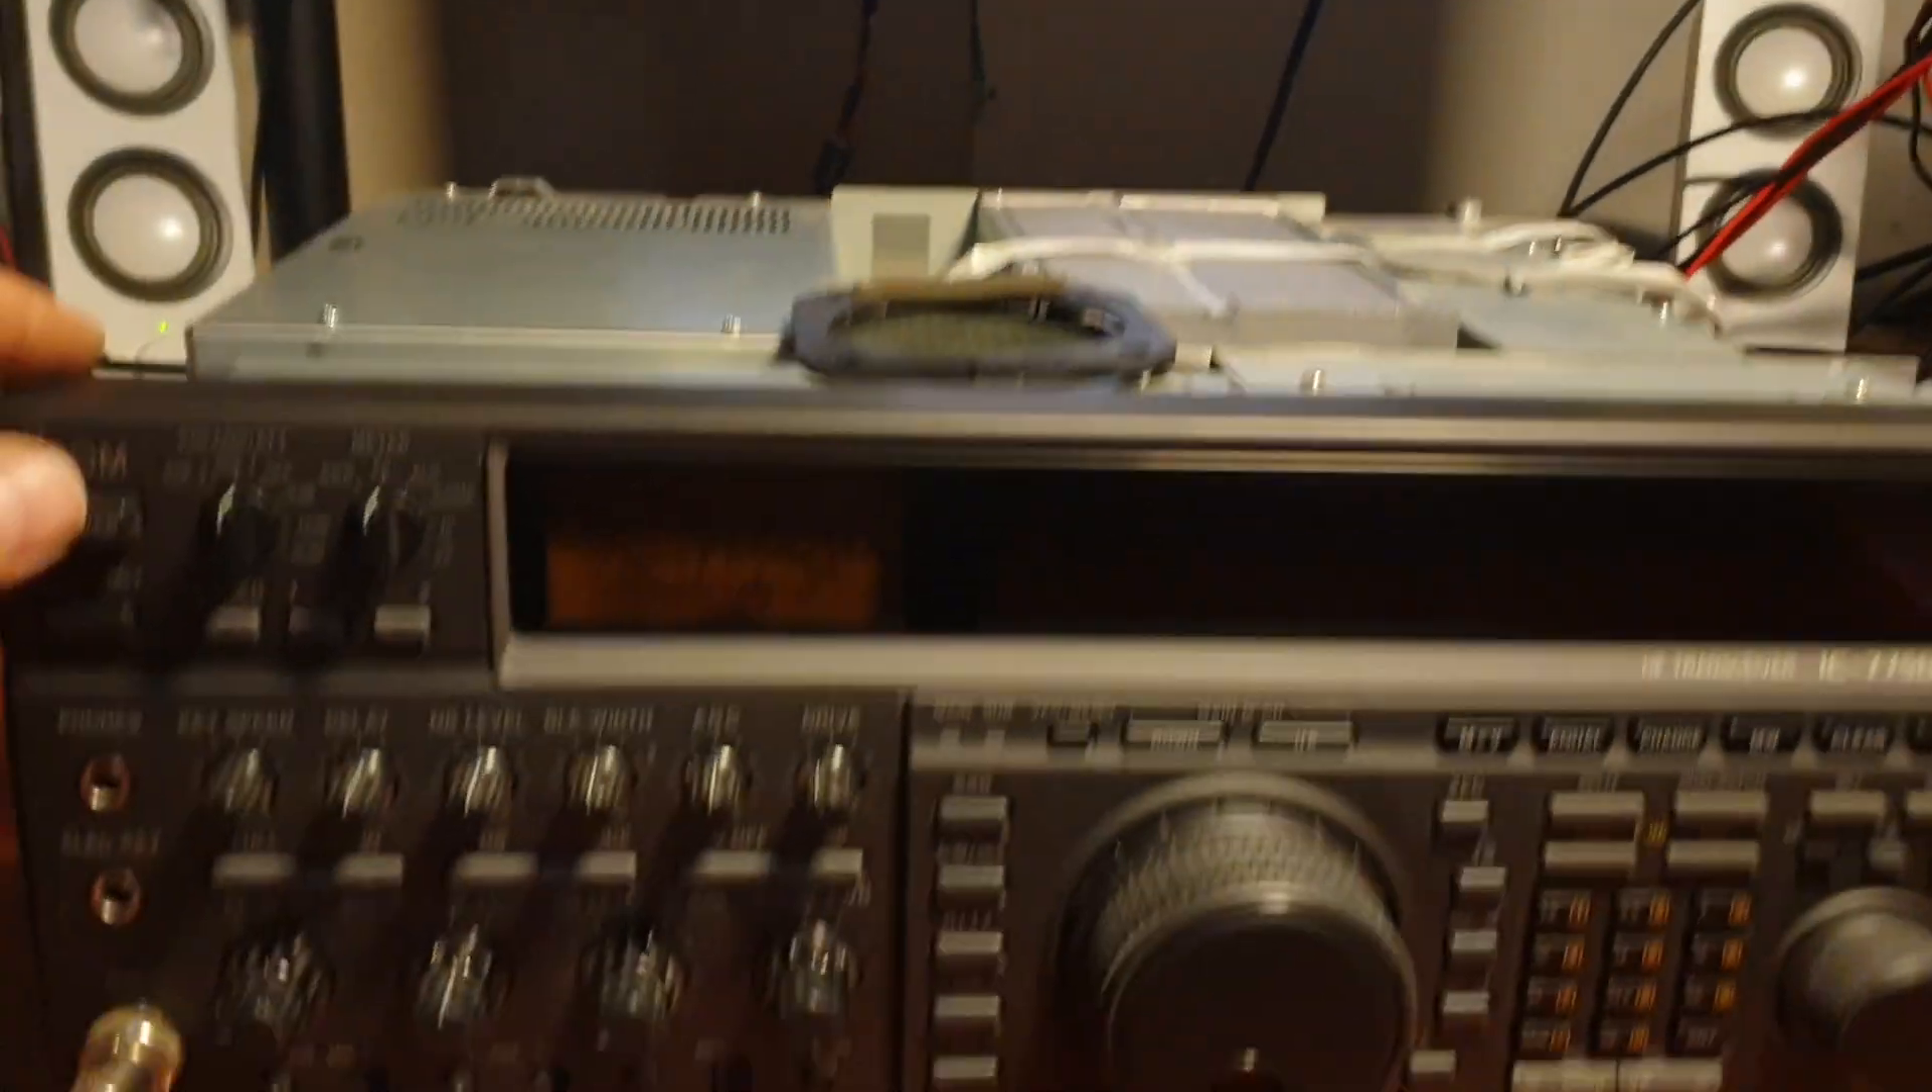I haven't put the, uh, top cover back on yet.